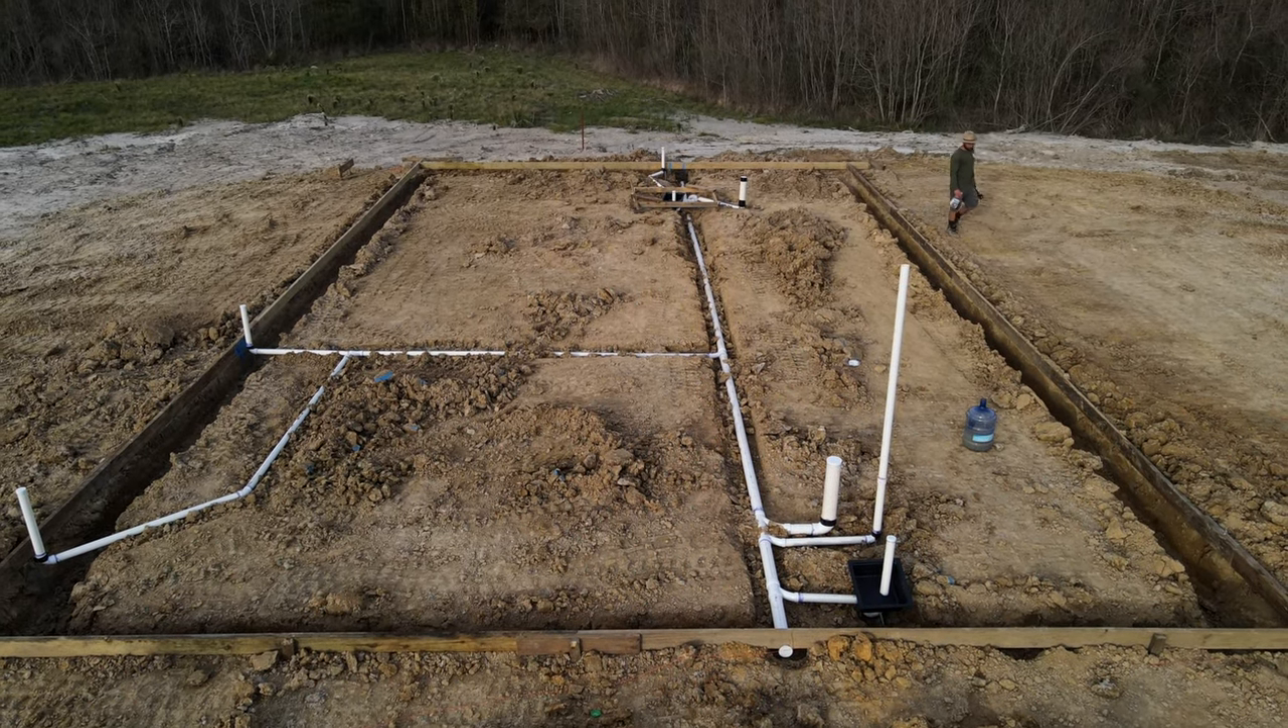We are adding plumbing to this structure so the visqueen and rebar will be added later. We are installing the plumbing that will be going in the slab.